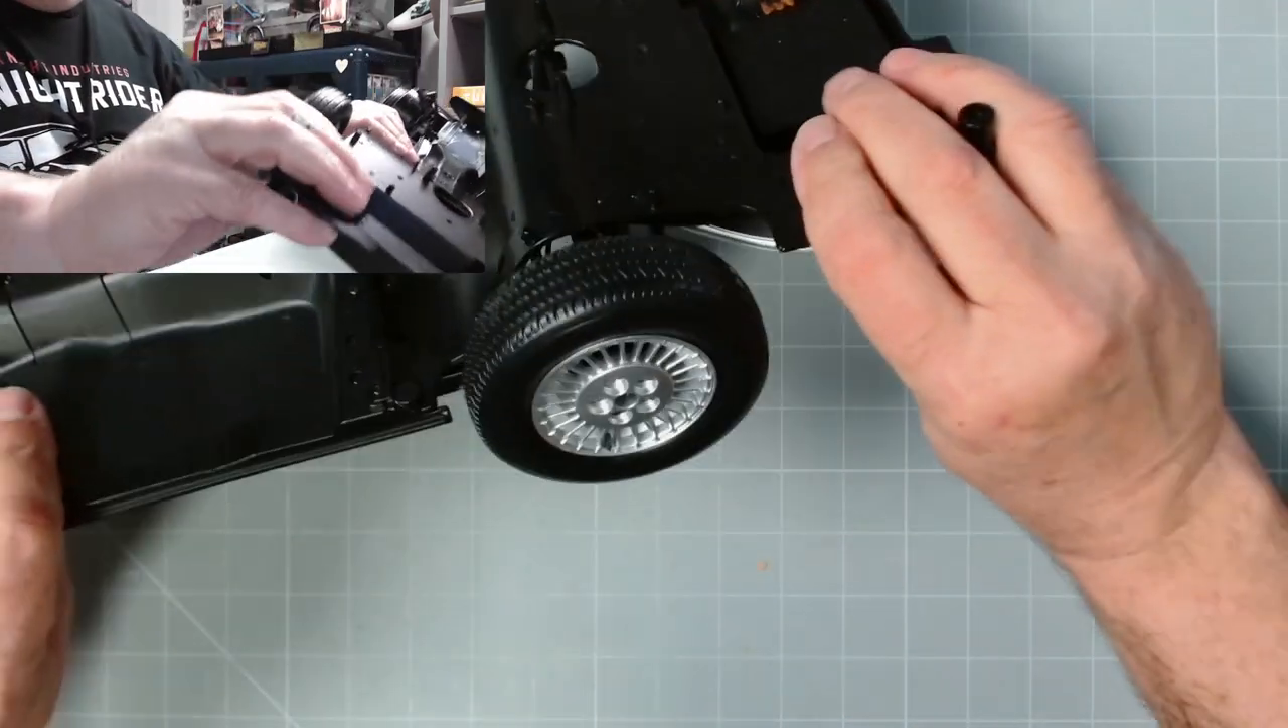That's the rear left wheel in place.